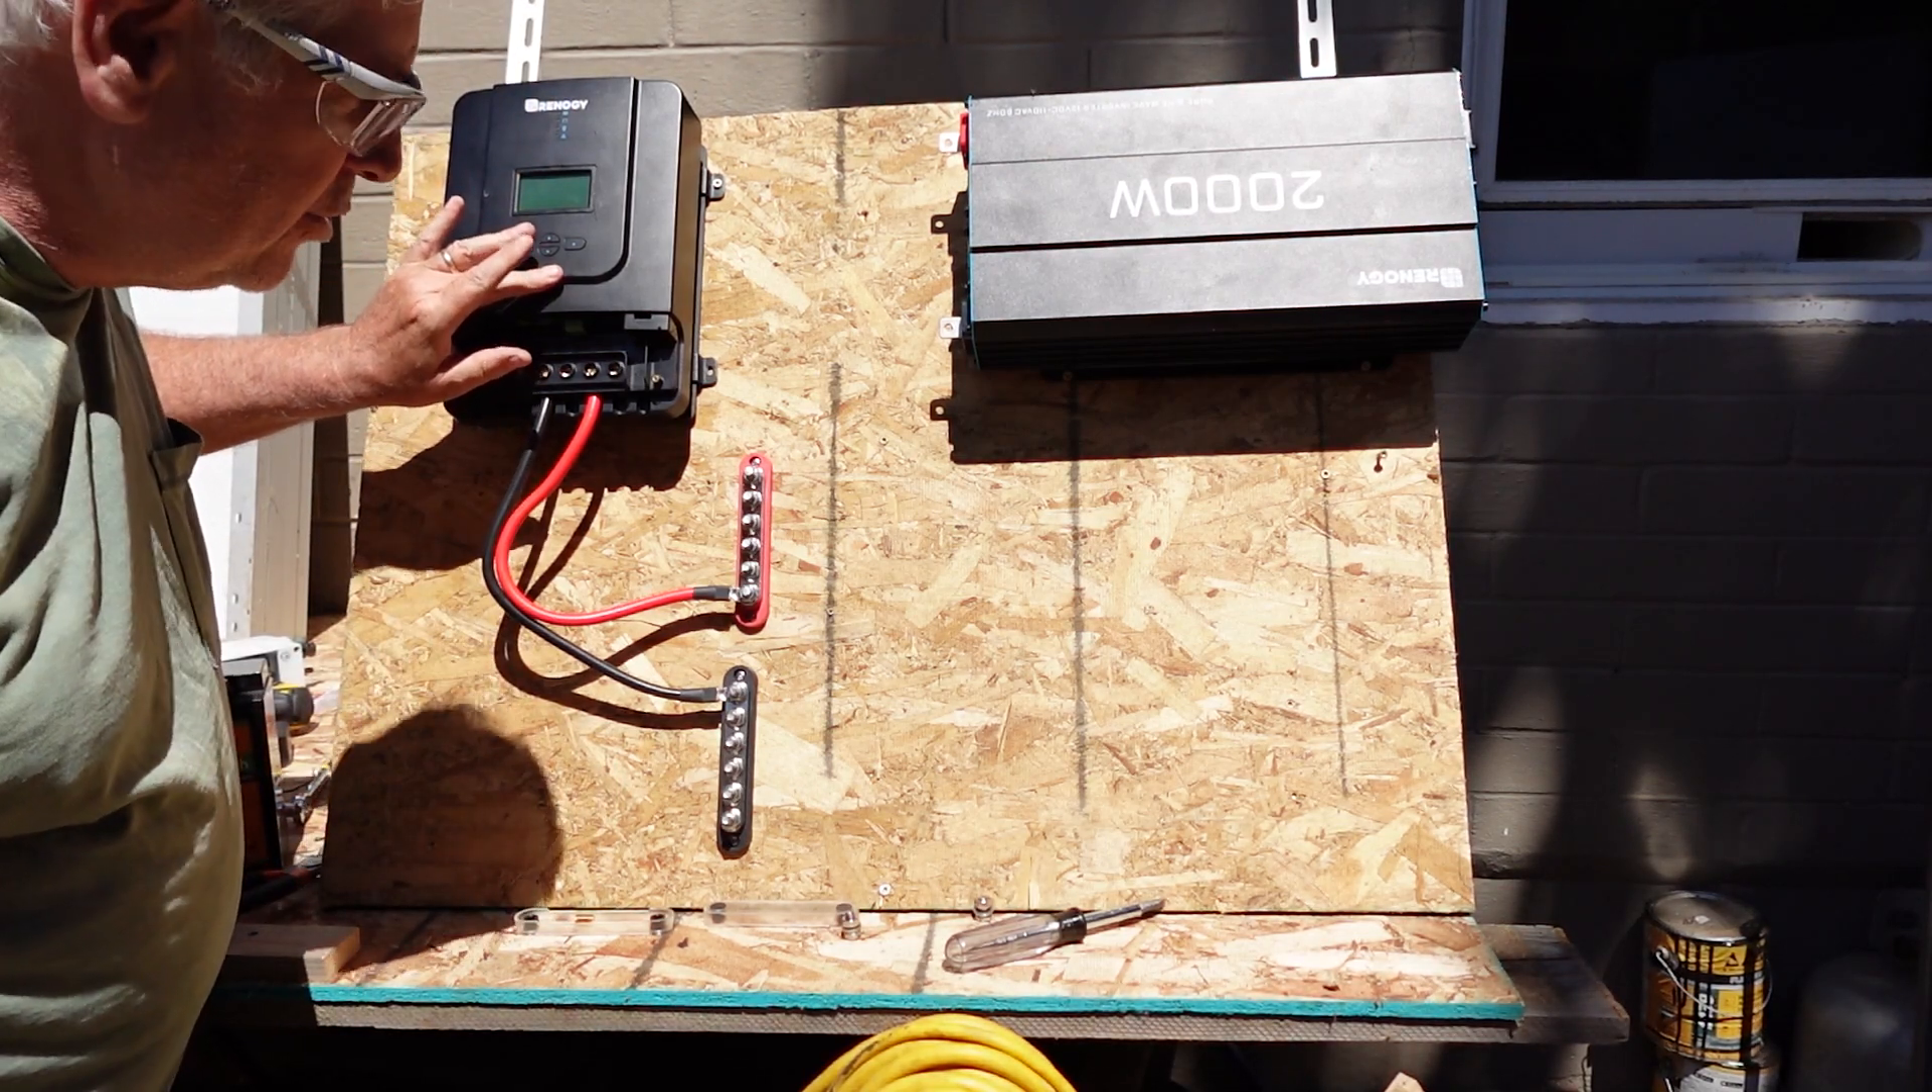So now we have the battery cables attached to our rover 60 amp controllers.